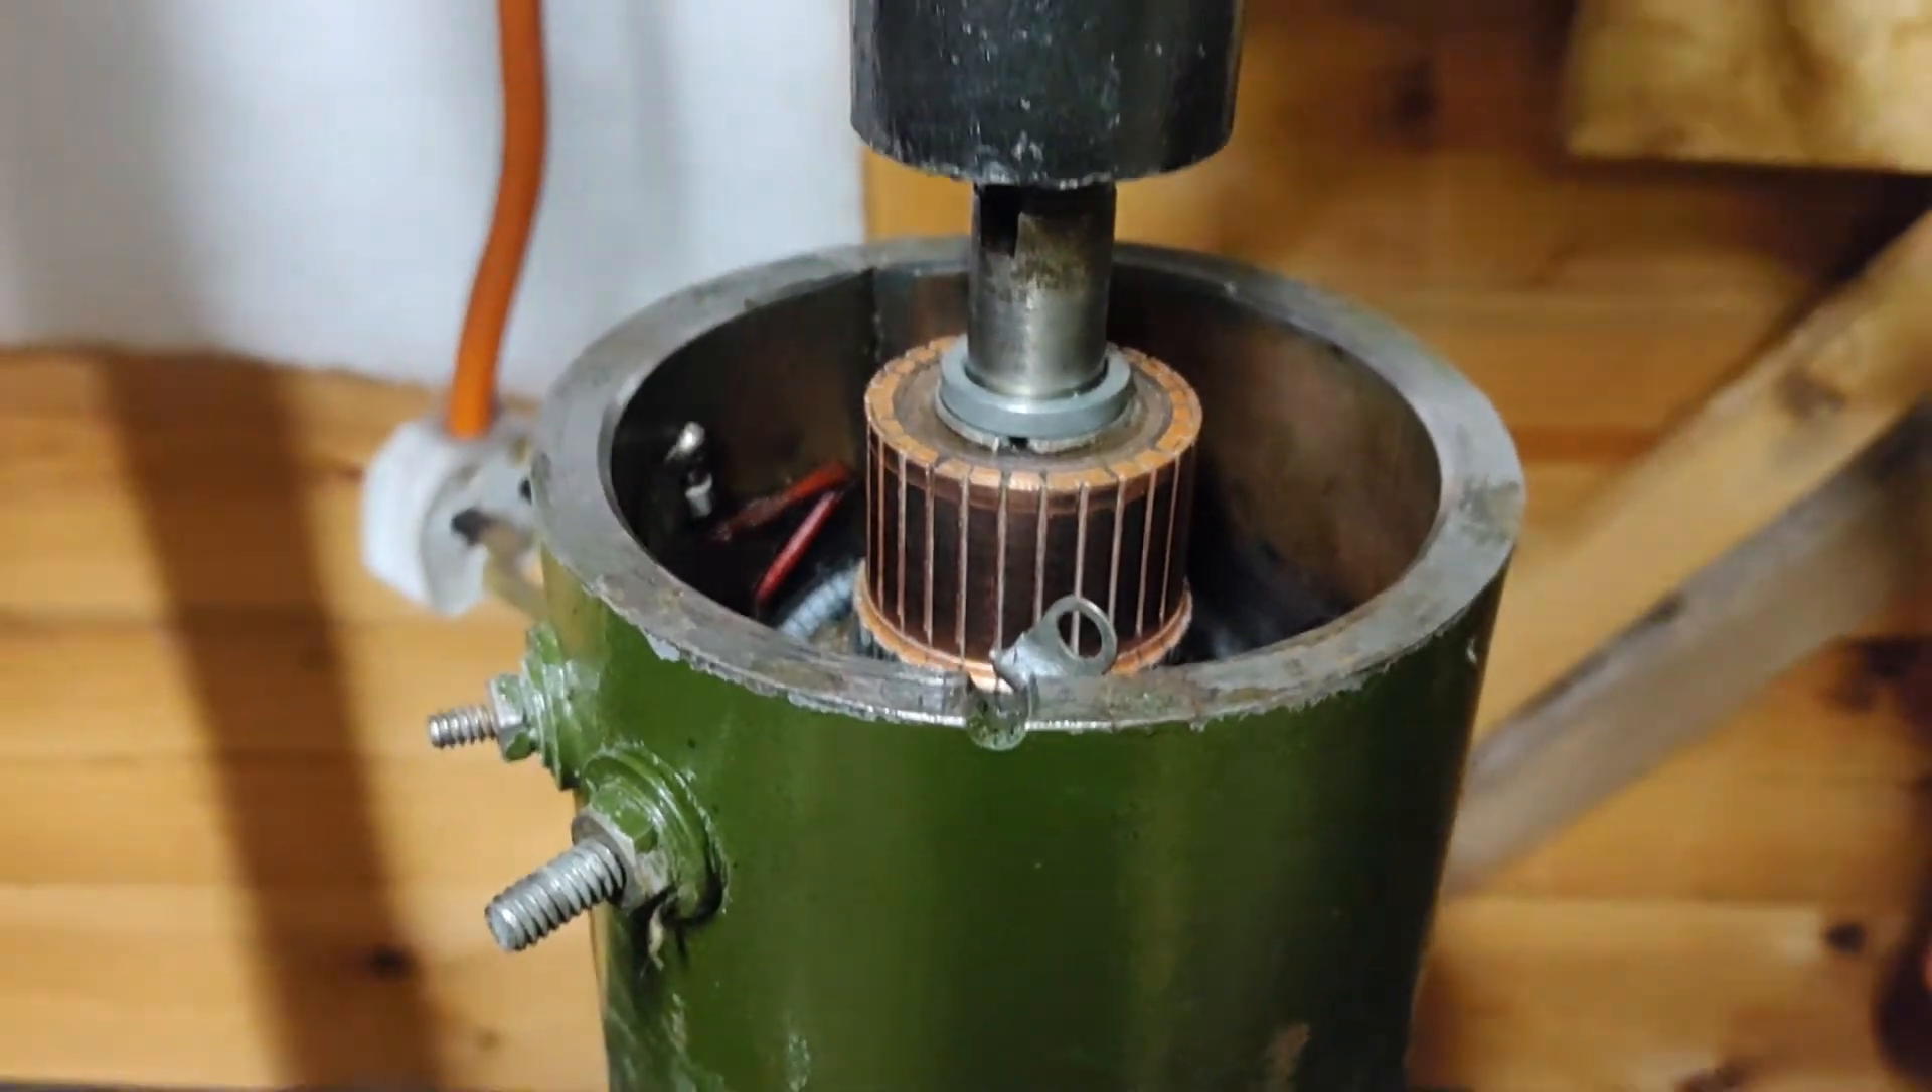Right, I've got the case and the commutator inside the case.